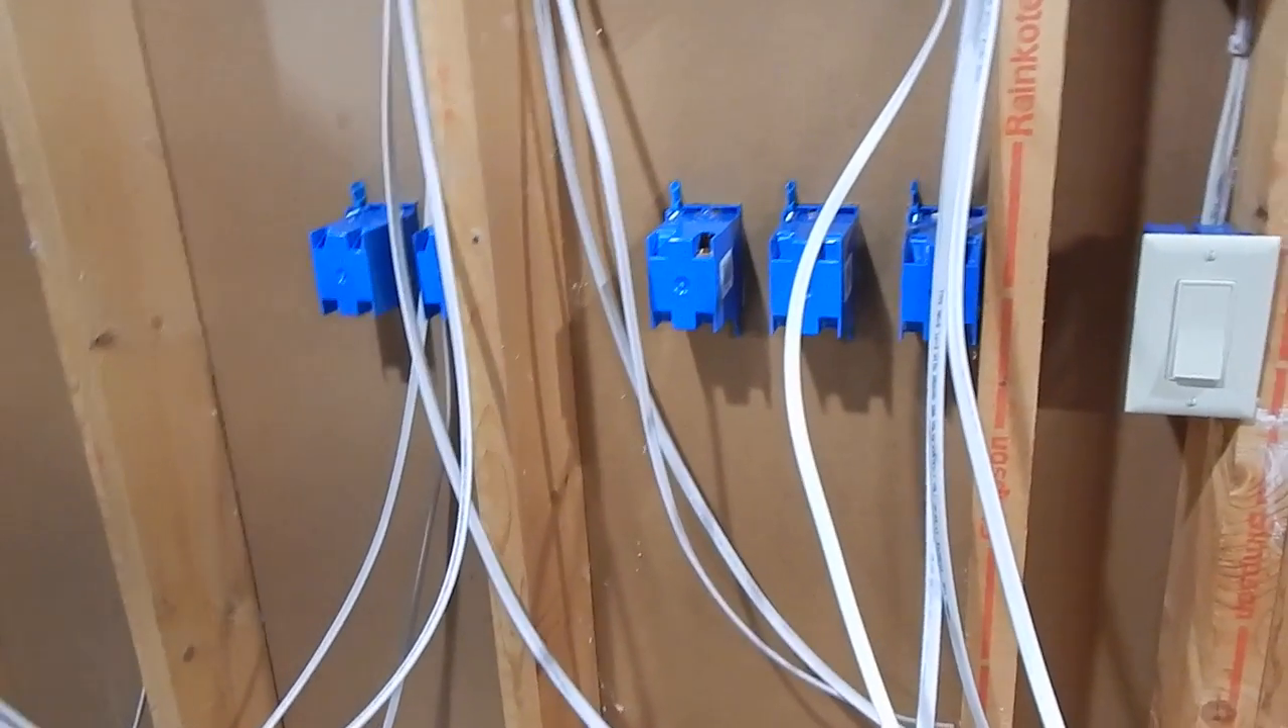So I've been making some progress here, I'm not going to have time to finish this end tonight, but I do have the boxes in the wall.